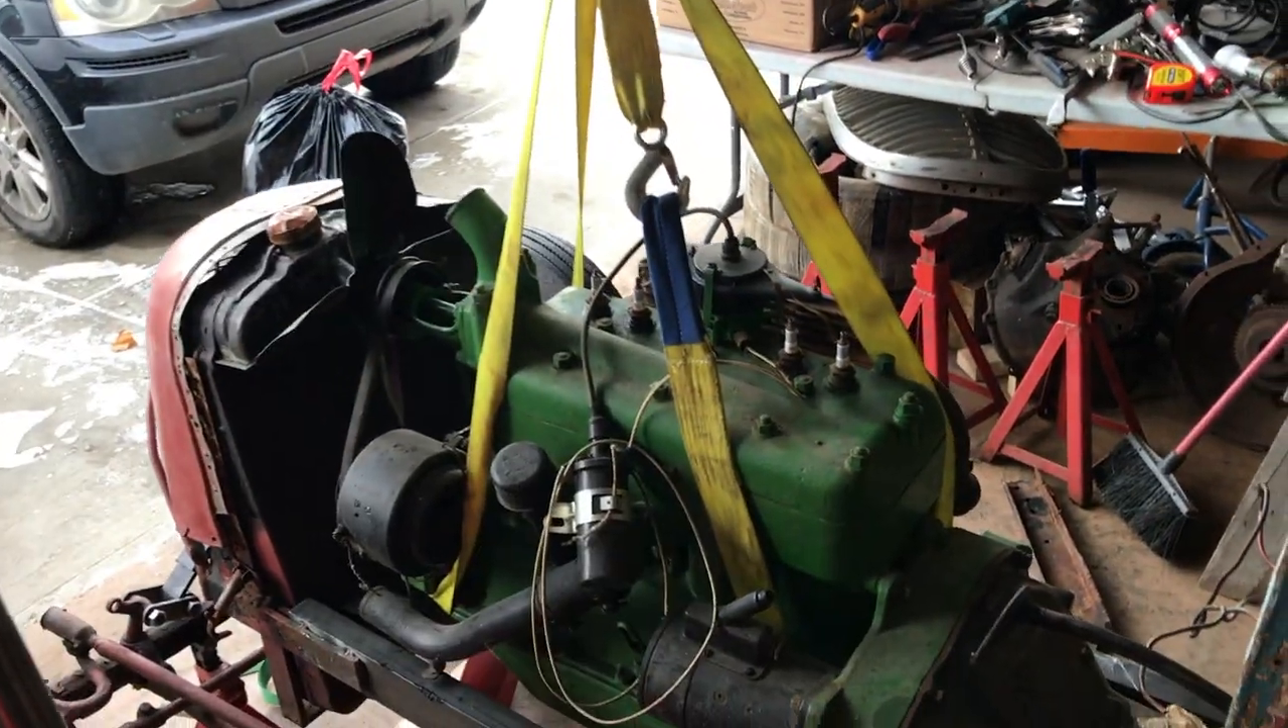So the engine area is about correct, it's about what we need it to be. We've got the engine lowered in here right now.